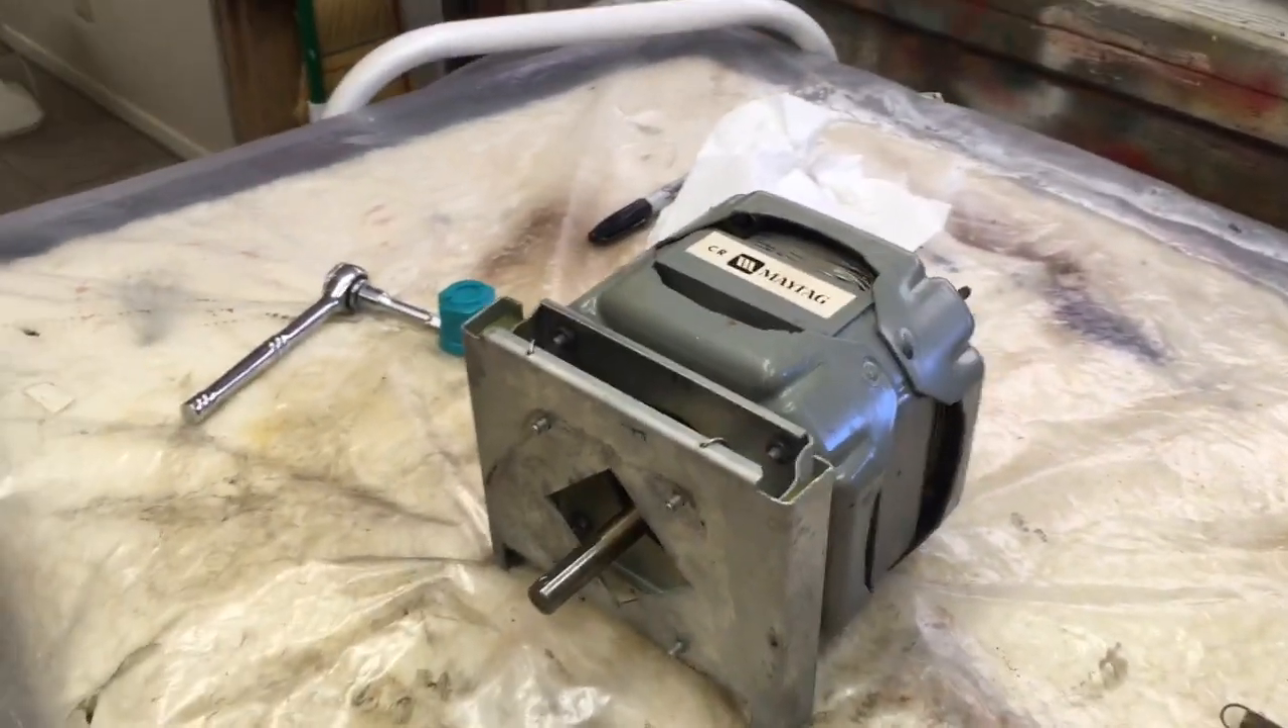Okay, the motor is mounted back onto the base plate.